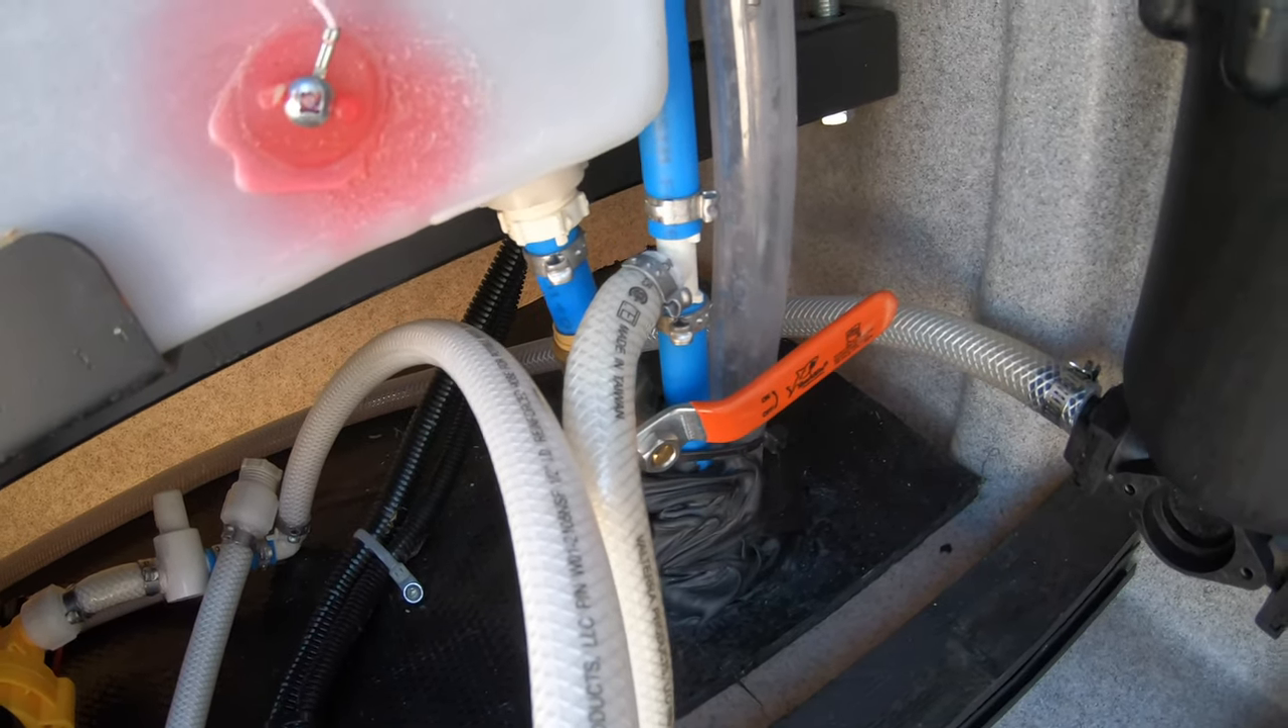I've also installed a valve right there that I can drain the tank instead of taking out the fittings.